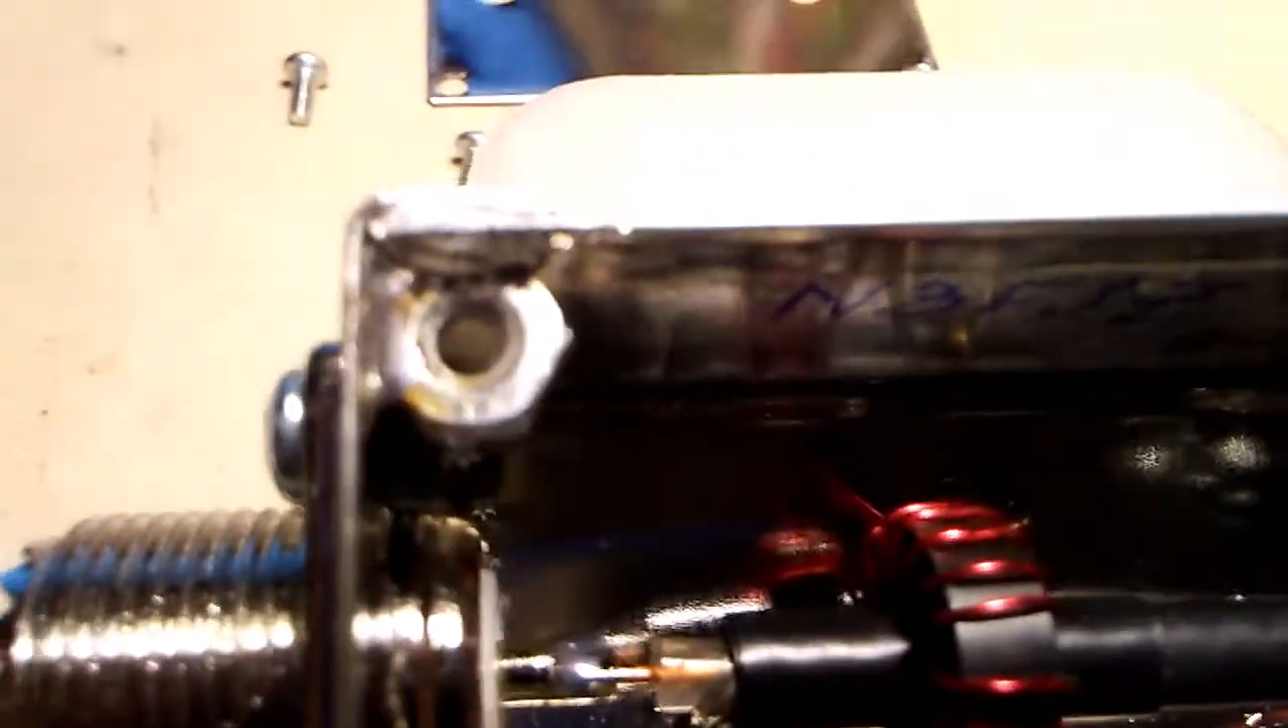And I soldered 440 nuts to the corners, inside corners, which will allow the cover to be attached.